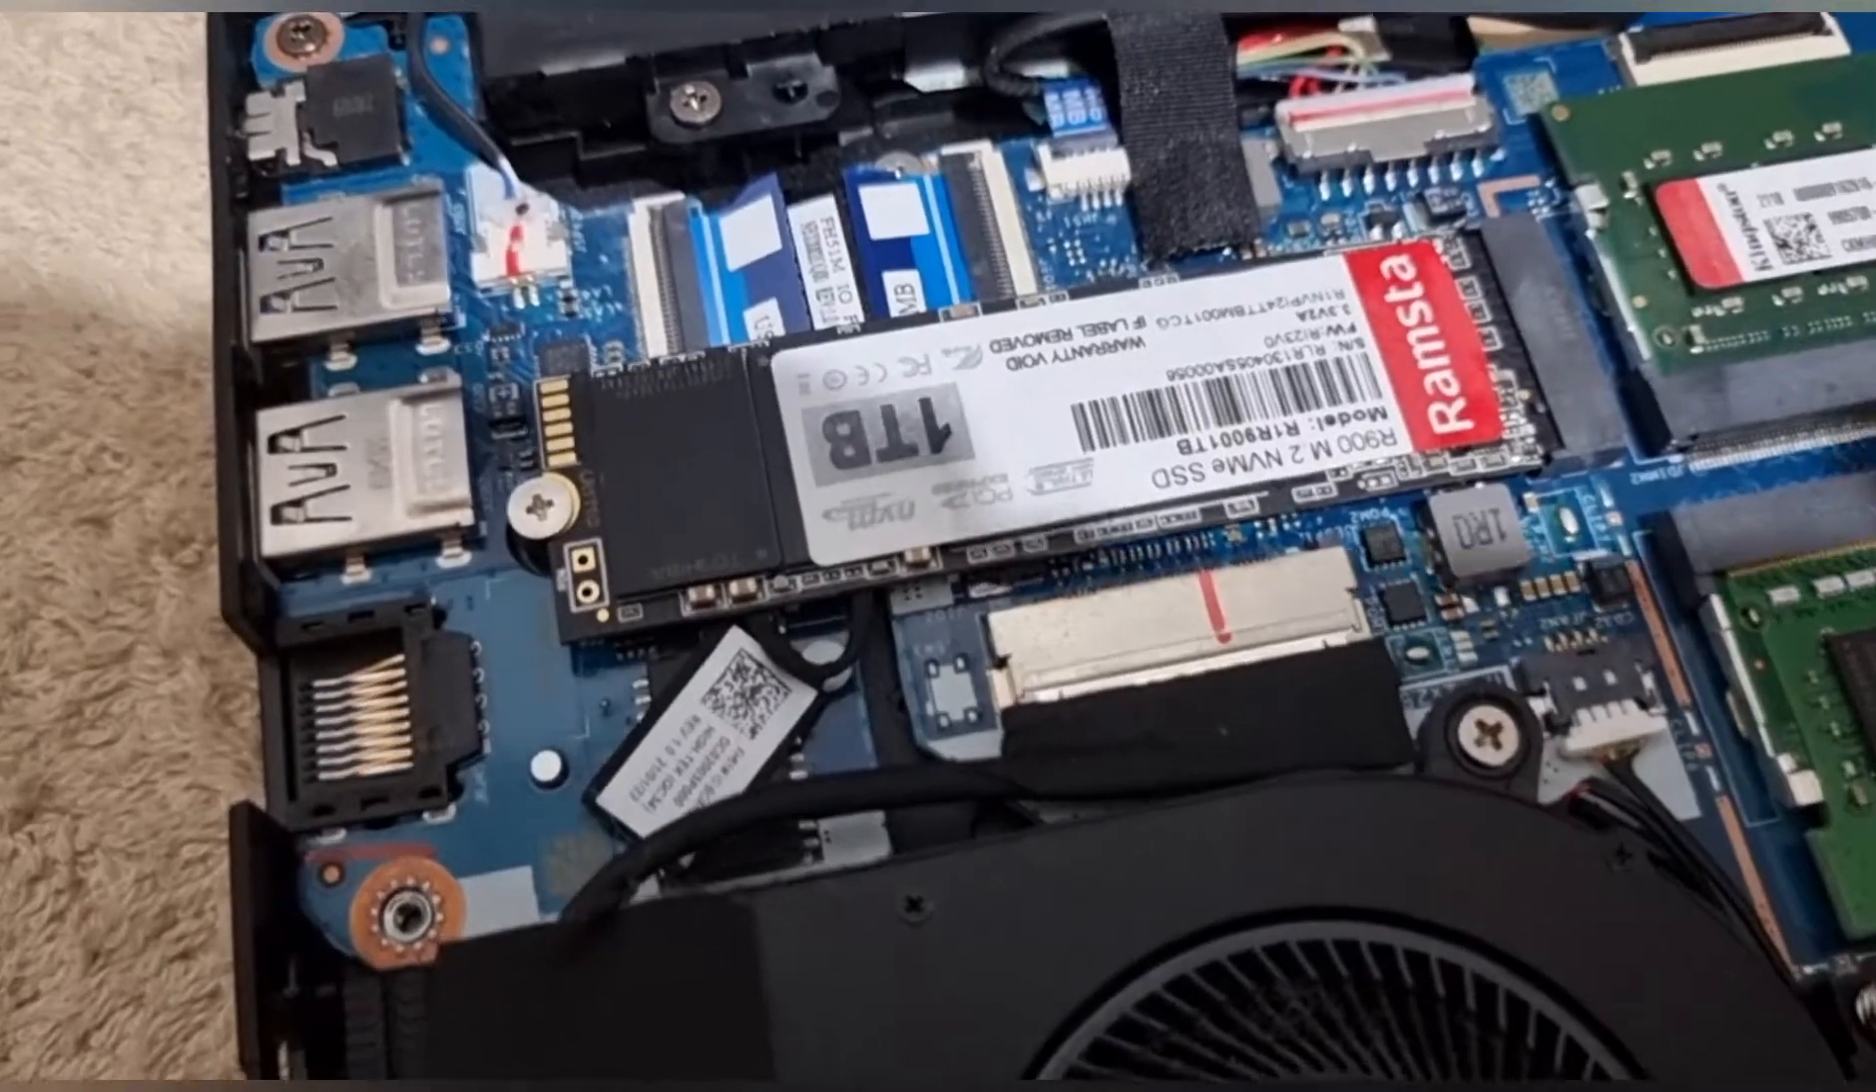Ayan siya Nakabit na yung M .2 1TB.